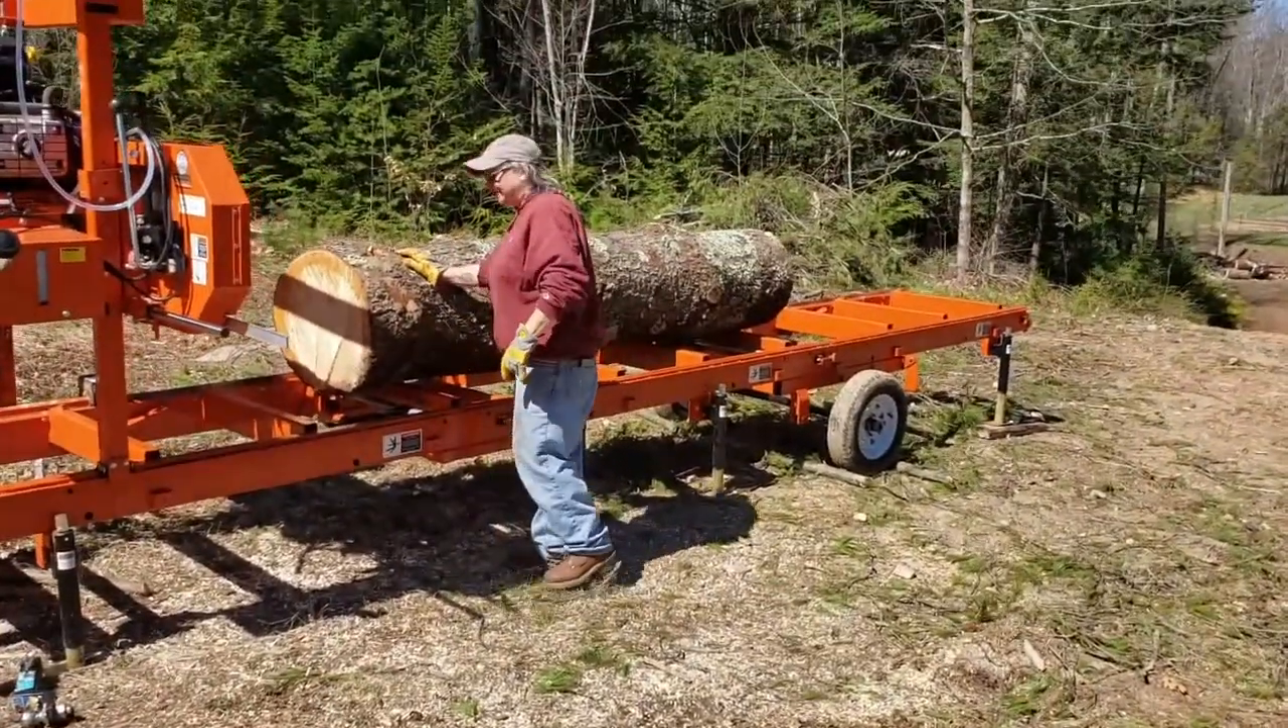There we go folks, first log is on the mill.